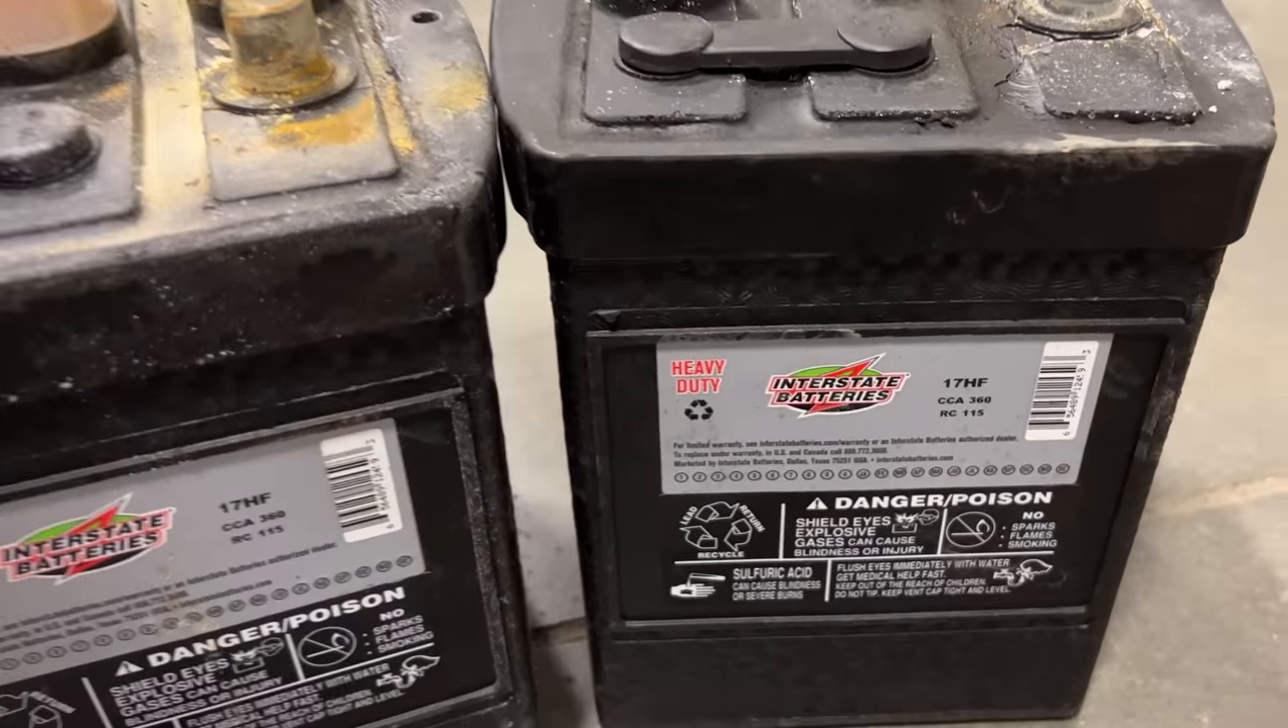I have the batteries out now, and these were Interstate batteries, part number 17HF.